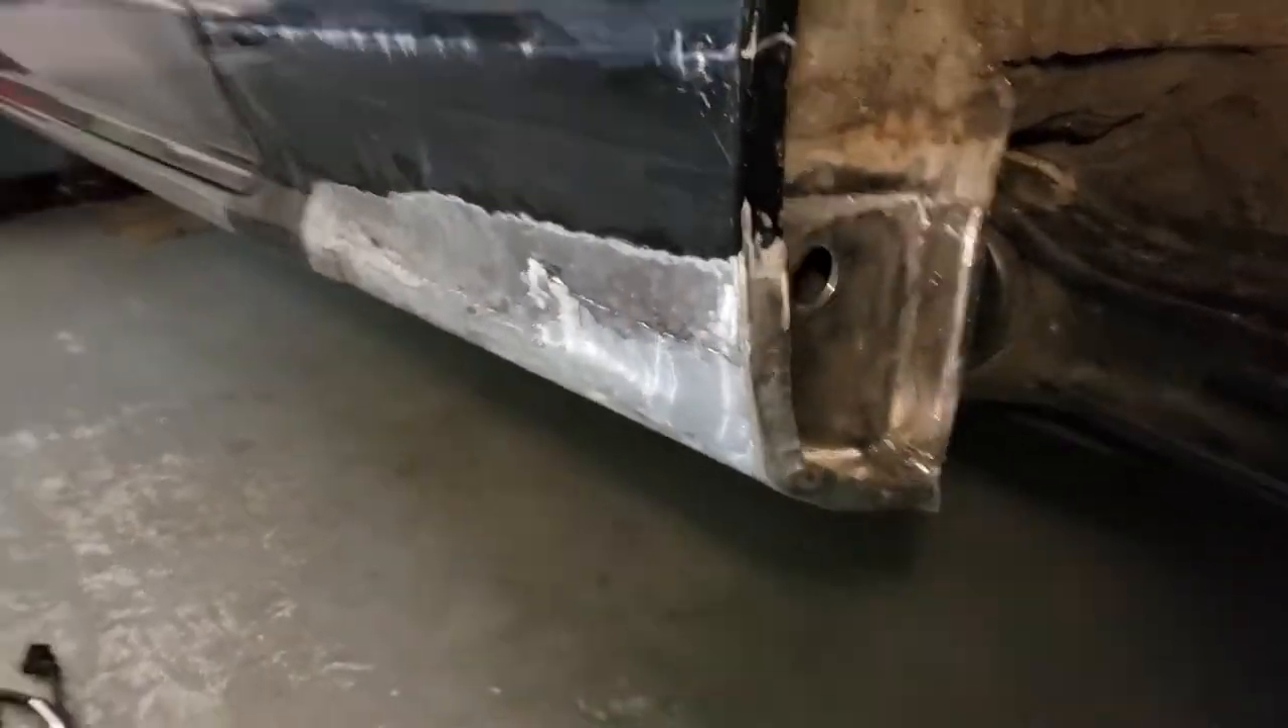Here's how the rocker panel looks after it's been welded and cleaned up.